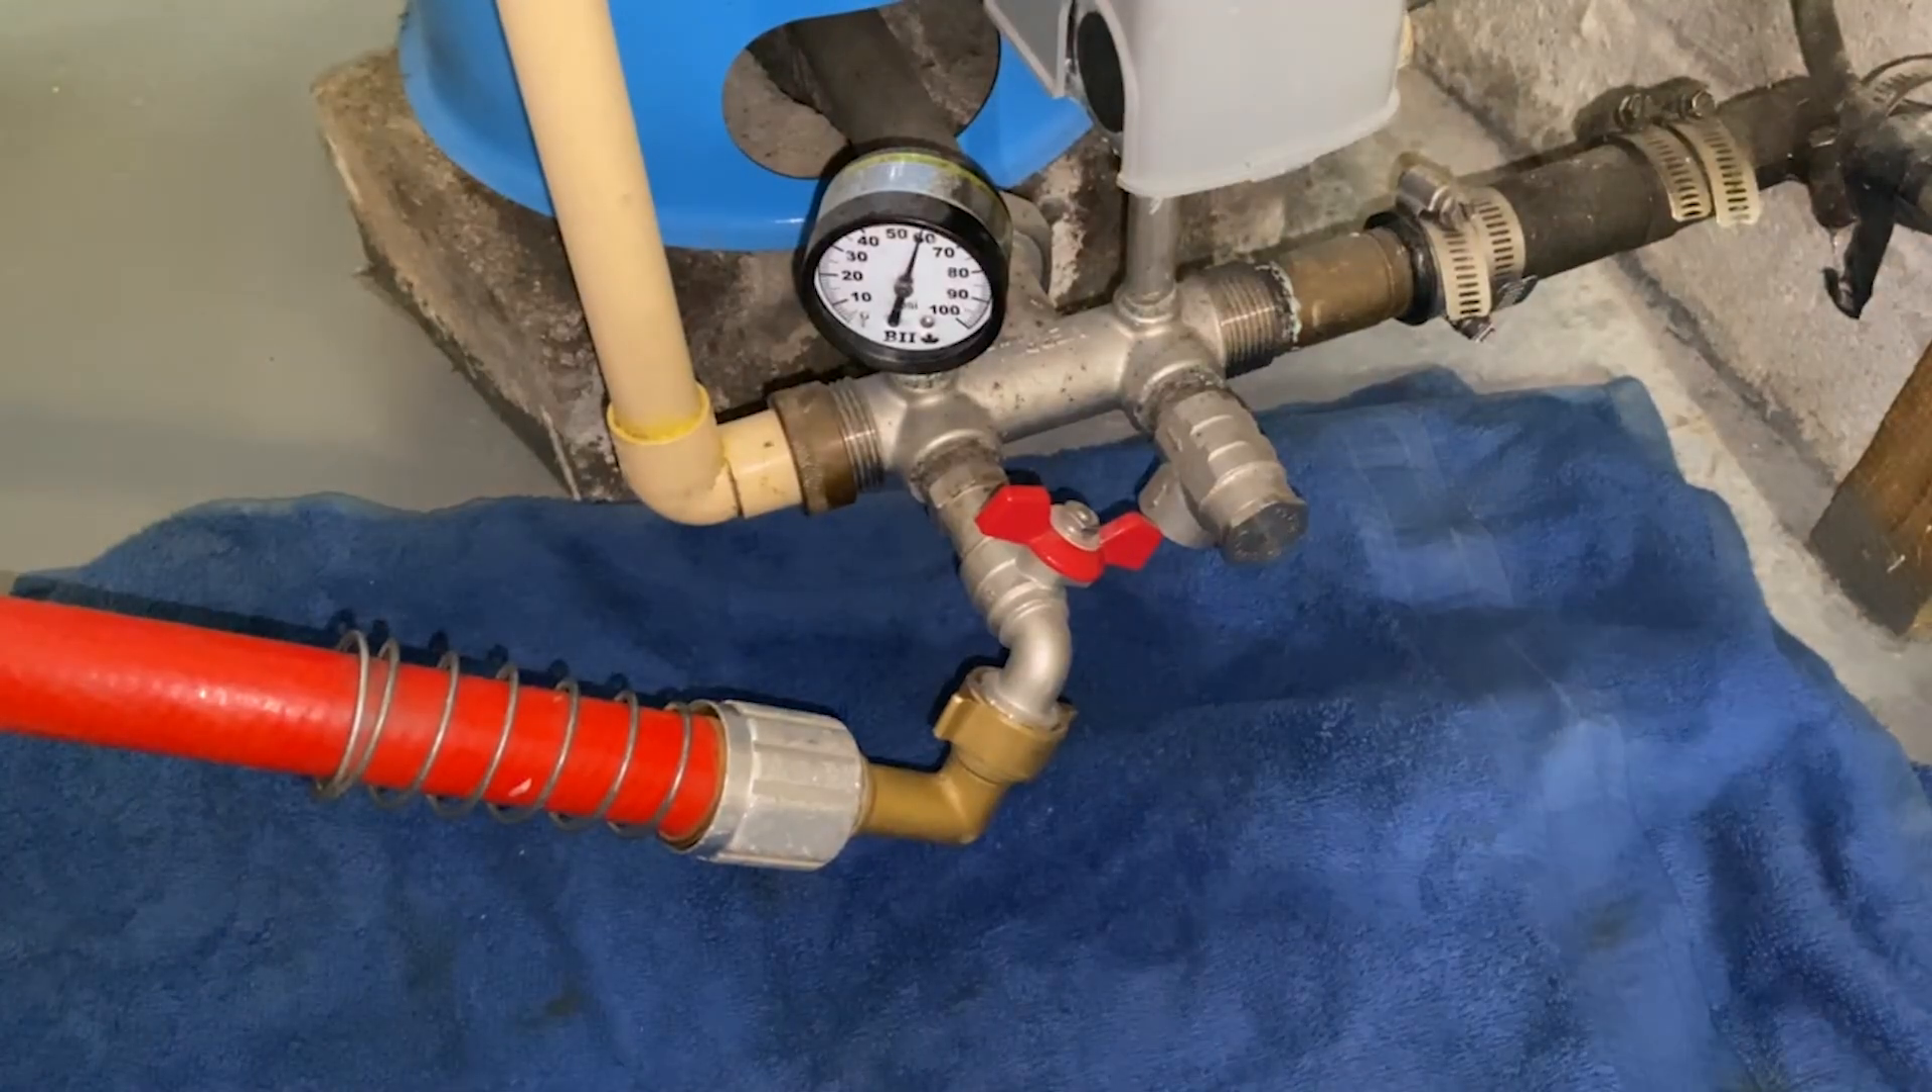All right, so we've got our hose hooked up.